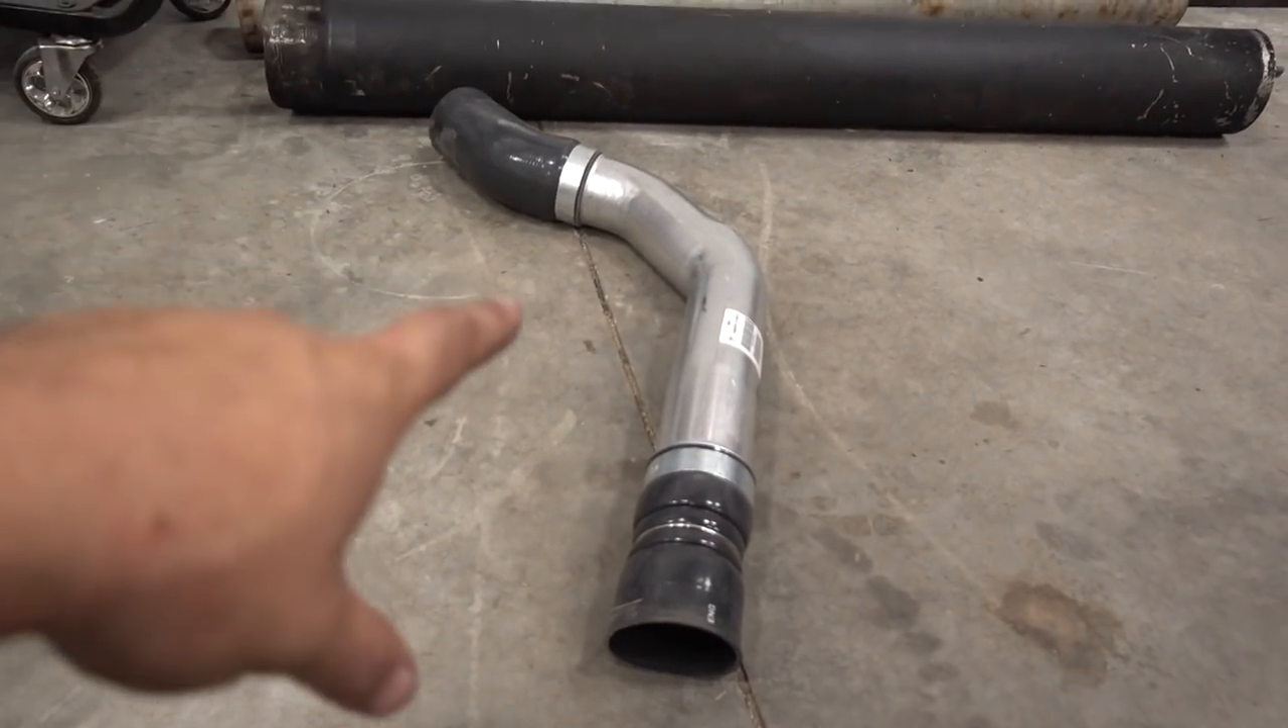So again i do apologize not a whole lot of room to stick the camera inside the engine bay but we did go ahead we have our intercooler piping completely removed.